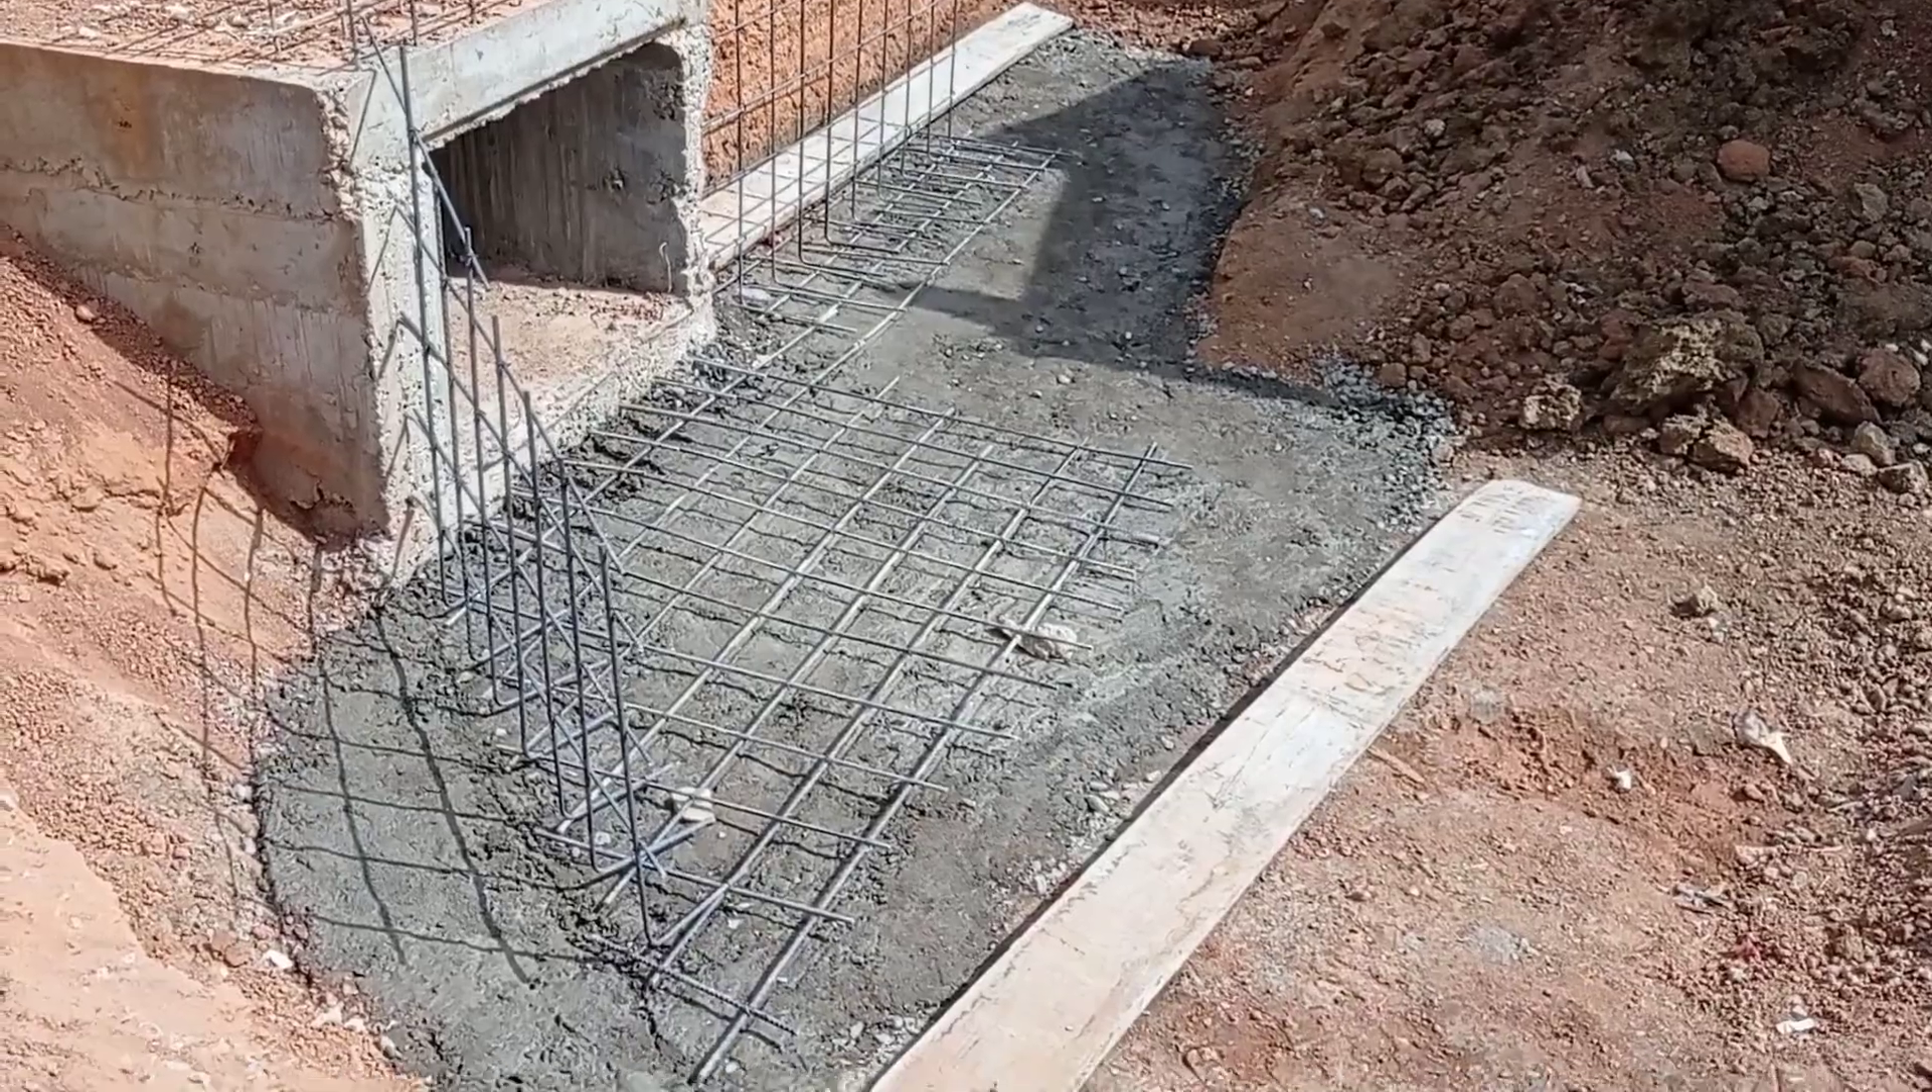Here on the left side you can see that the iron bars have been placed for the wing wall.